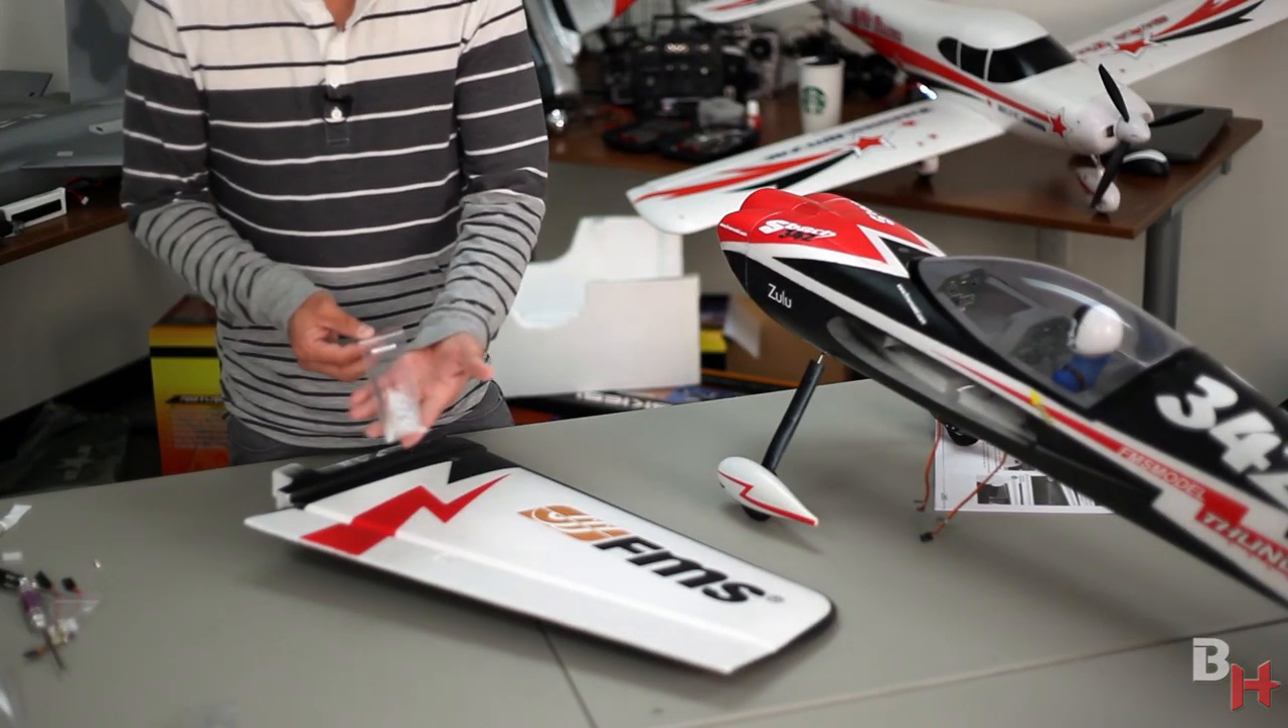And your S-Box is just awaiting the main wing installation now.